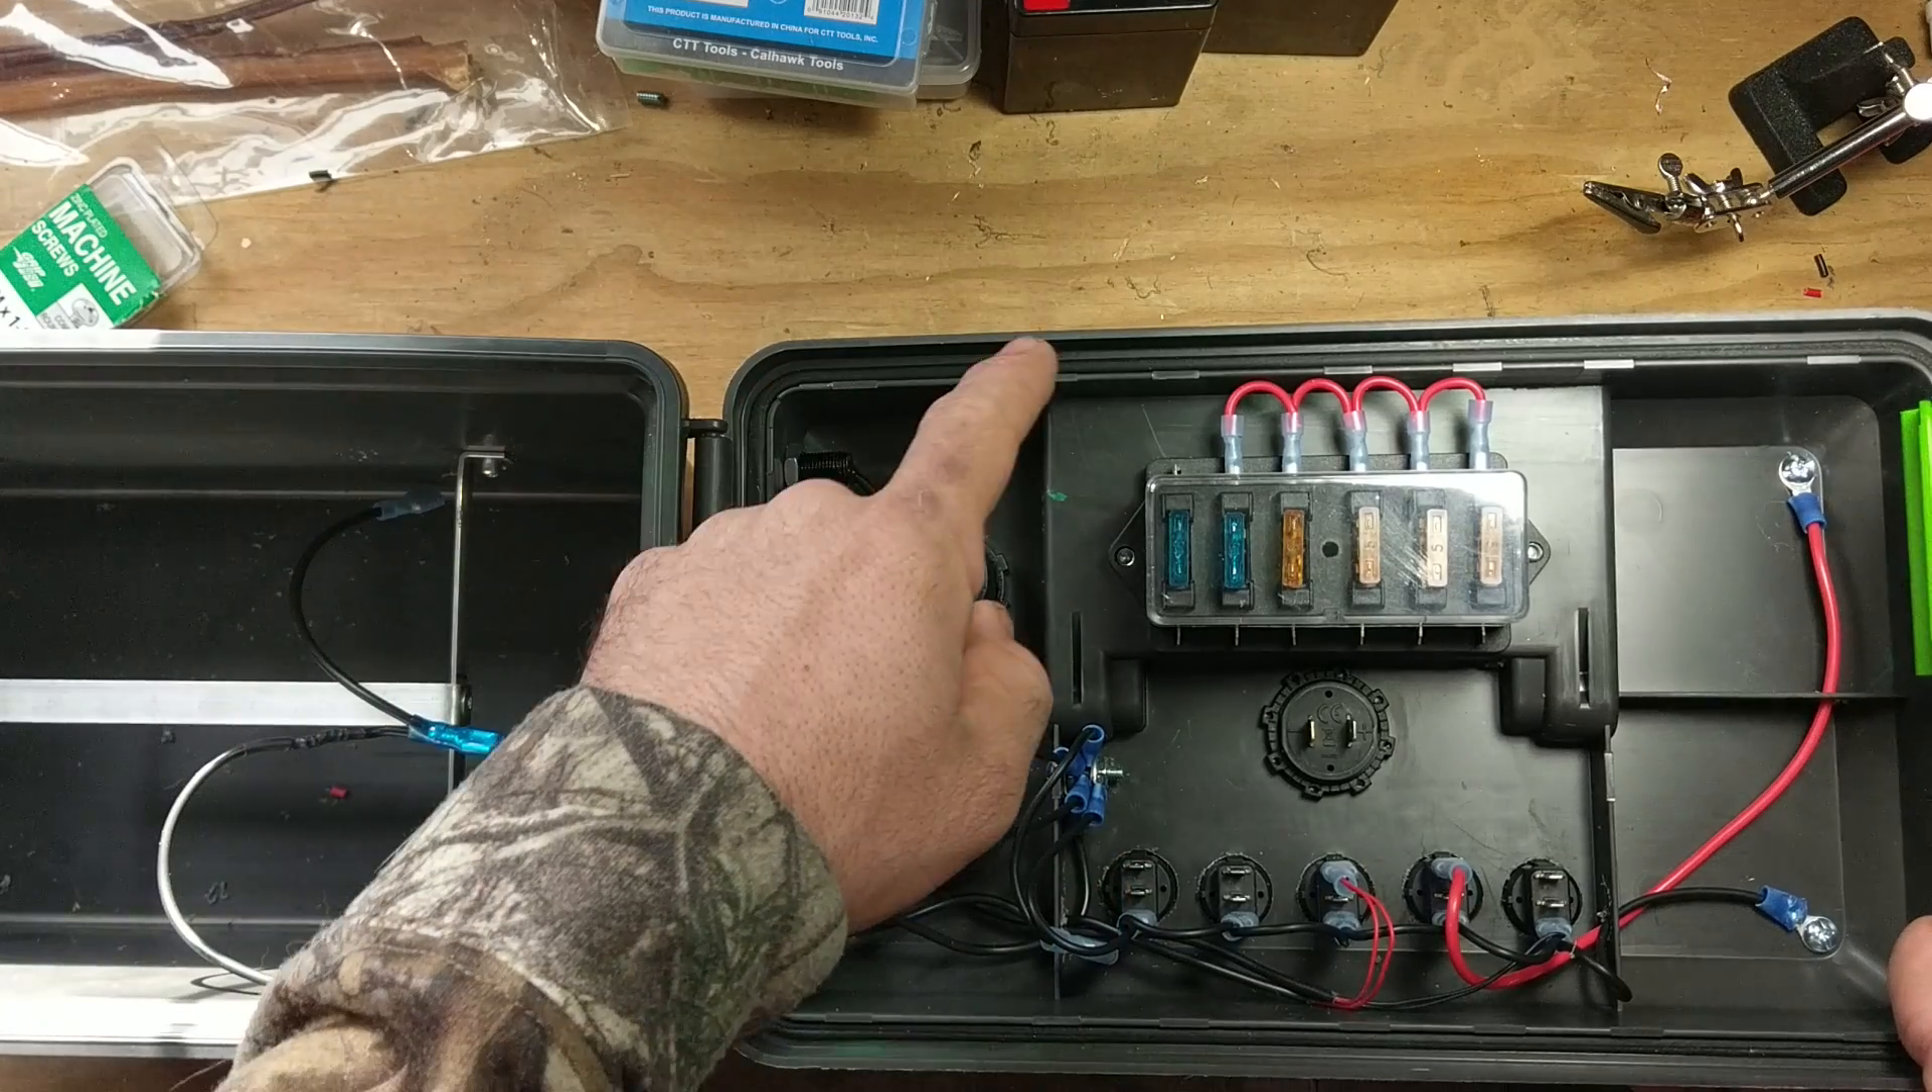Now what I've done in here so far is I installed the fuse block.